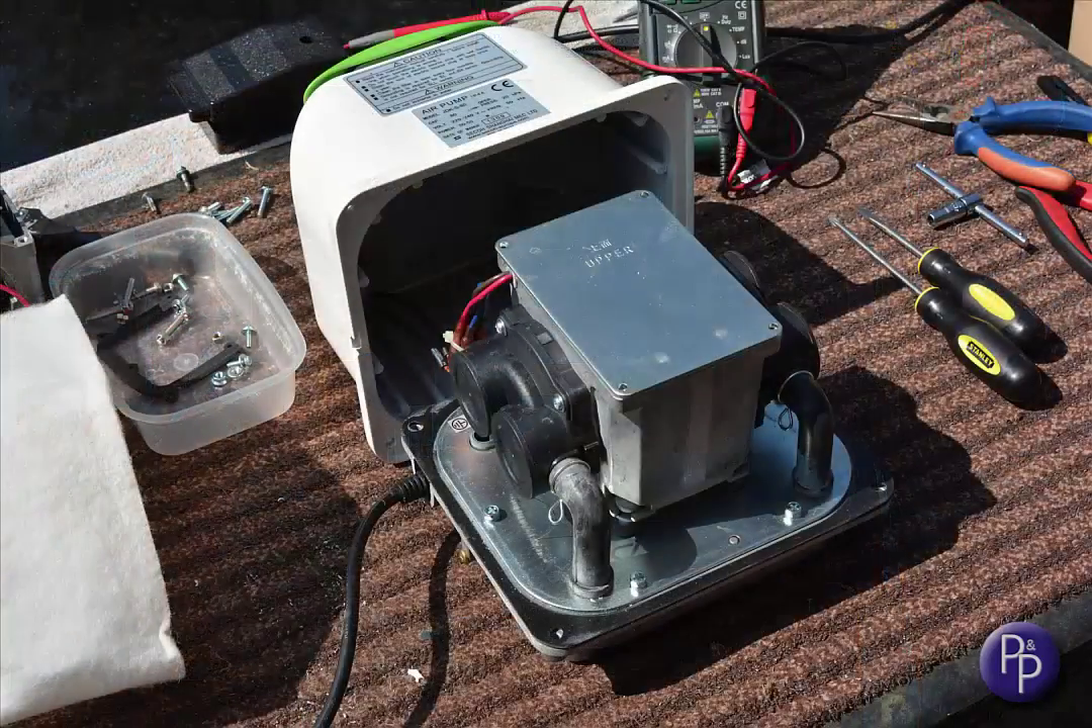You now have the internal core exposed, ready for replacement.